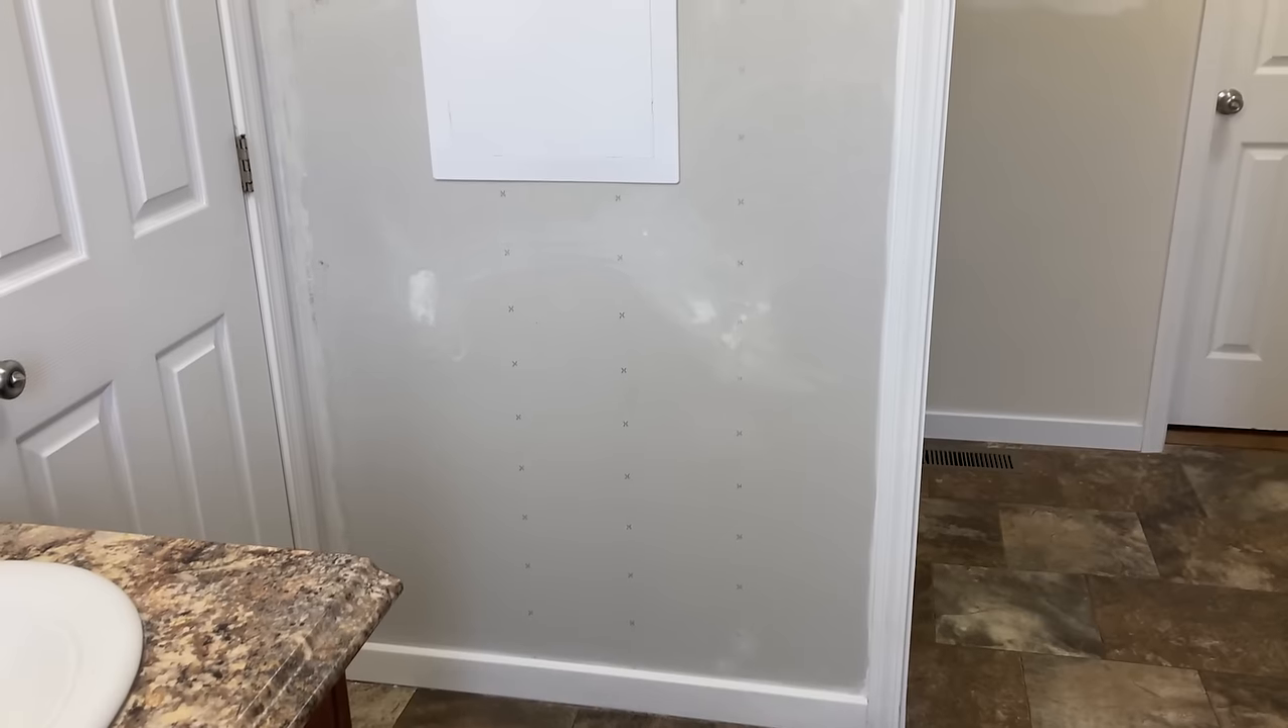When we reinstalled new sheetrock, we added this access panel from Lowe's so that if we had any future leaks, we would easily be able to get to them without having to replace the sheetrock.